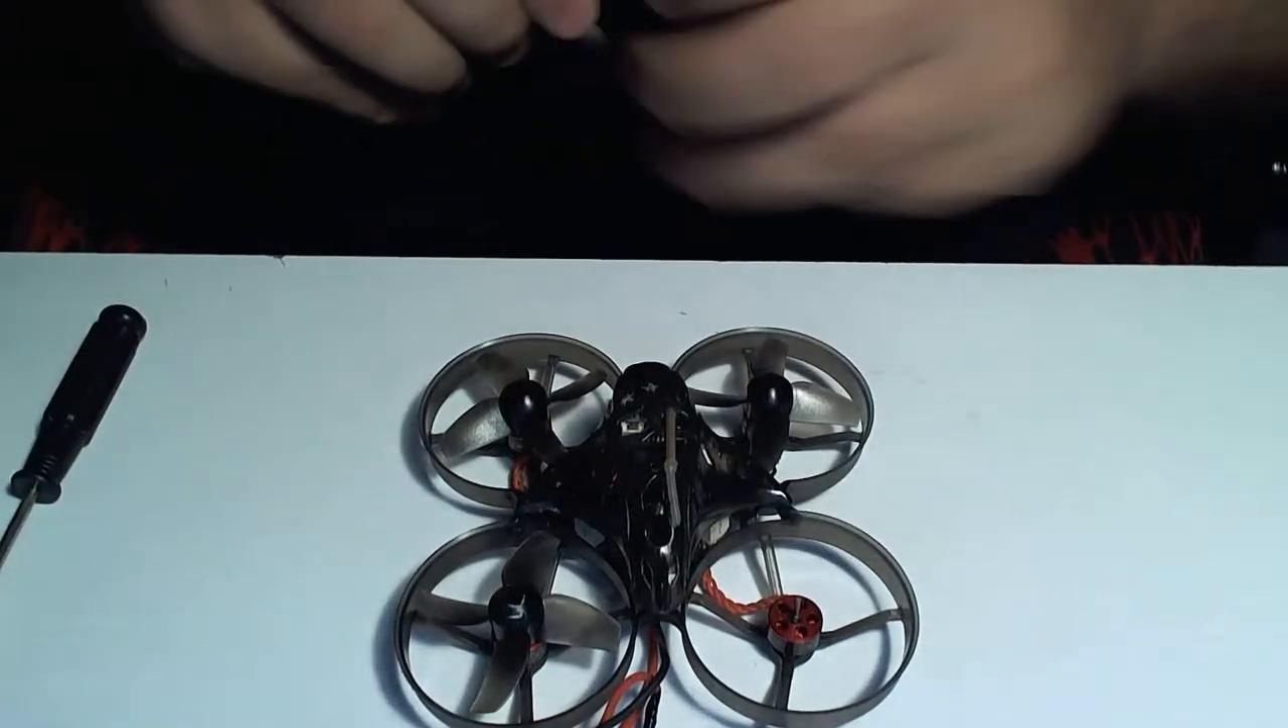One more propeller to go on there.